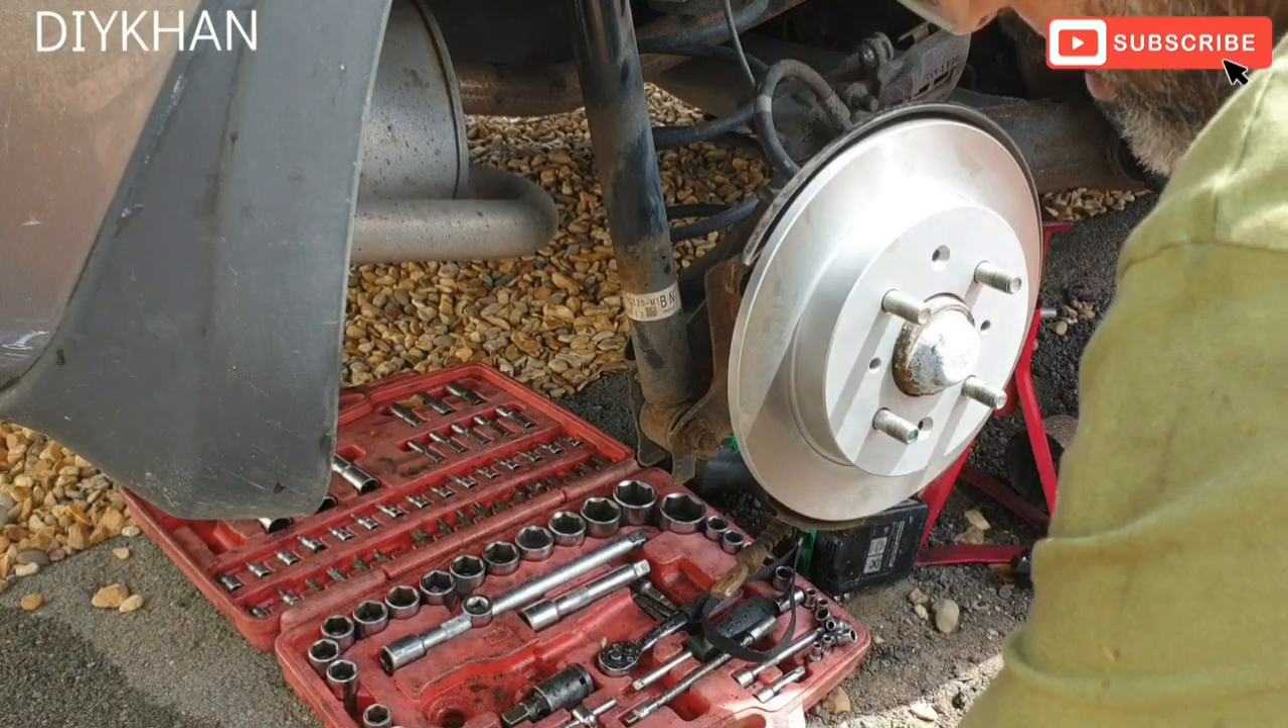That's the new disc in place.